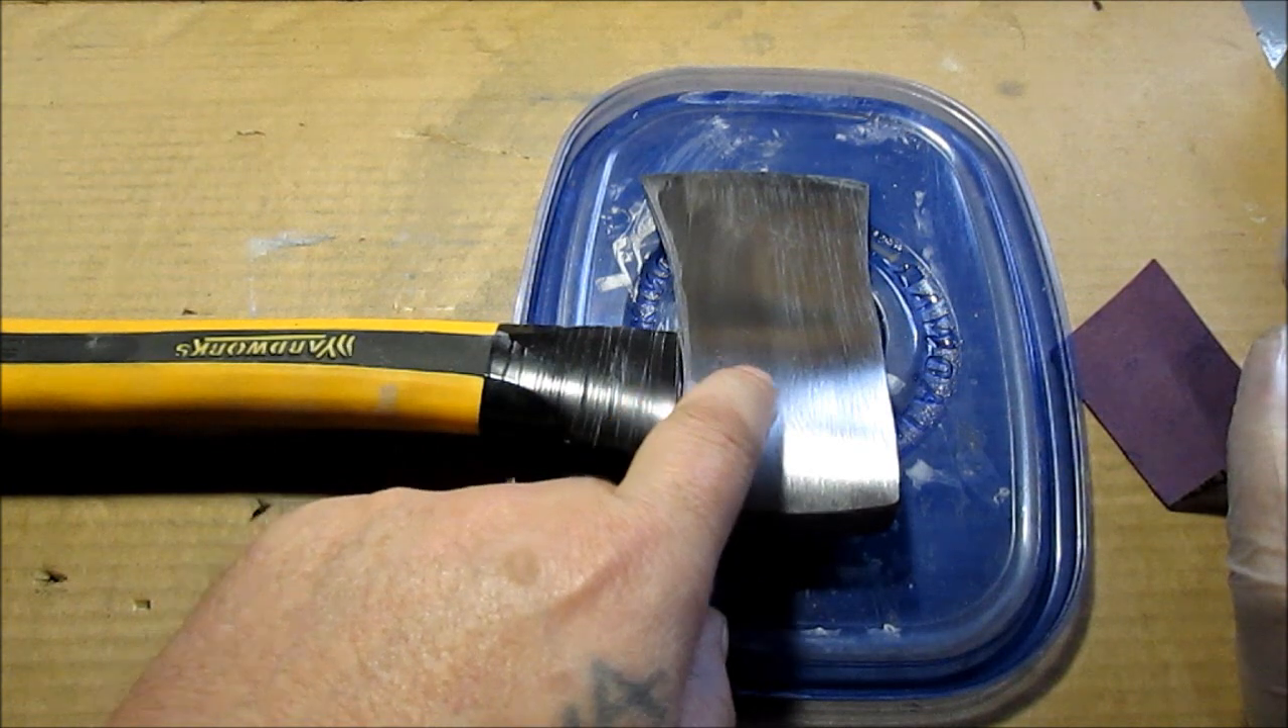I've also wrapped some electrical tape here.